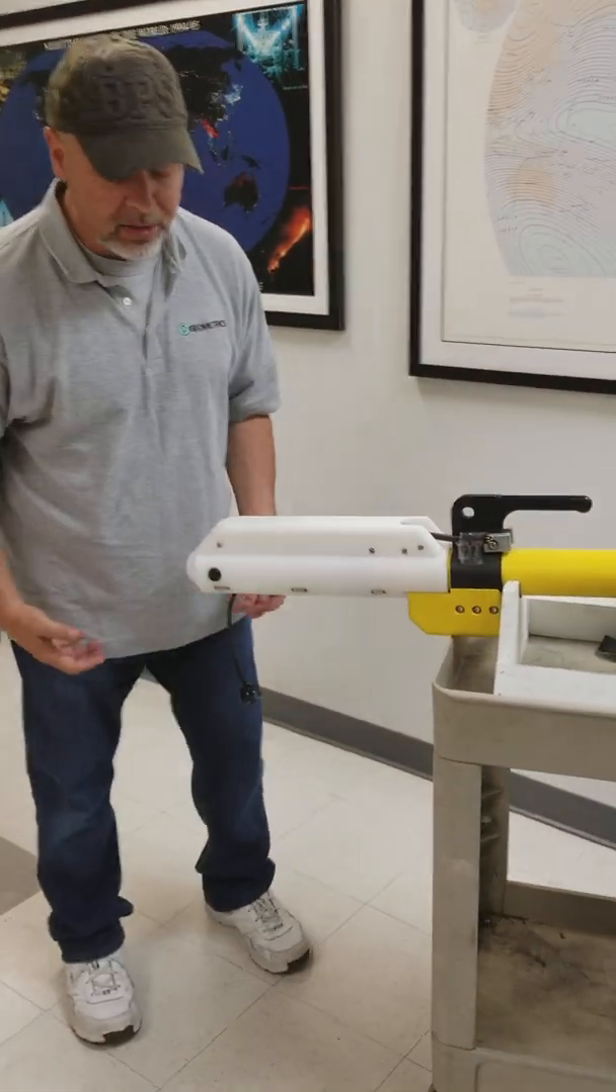Now we have our nose back in place.